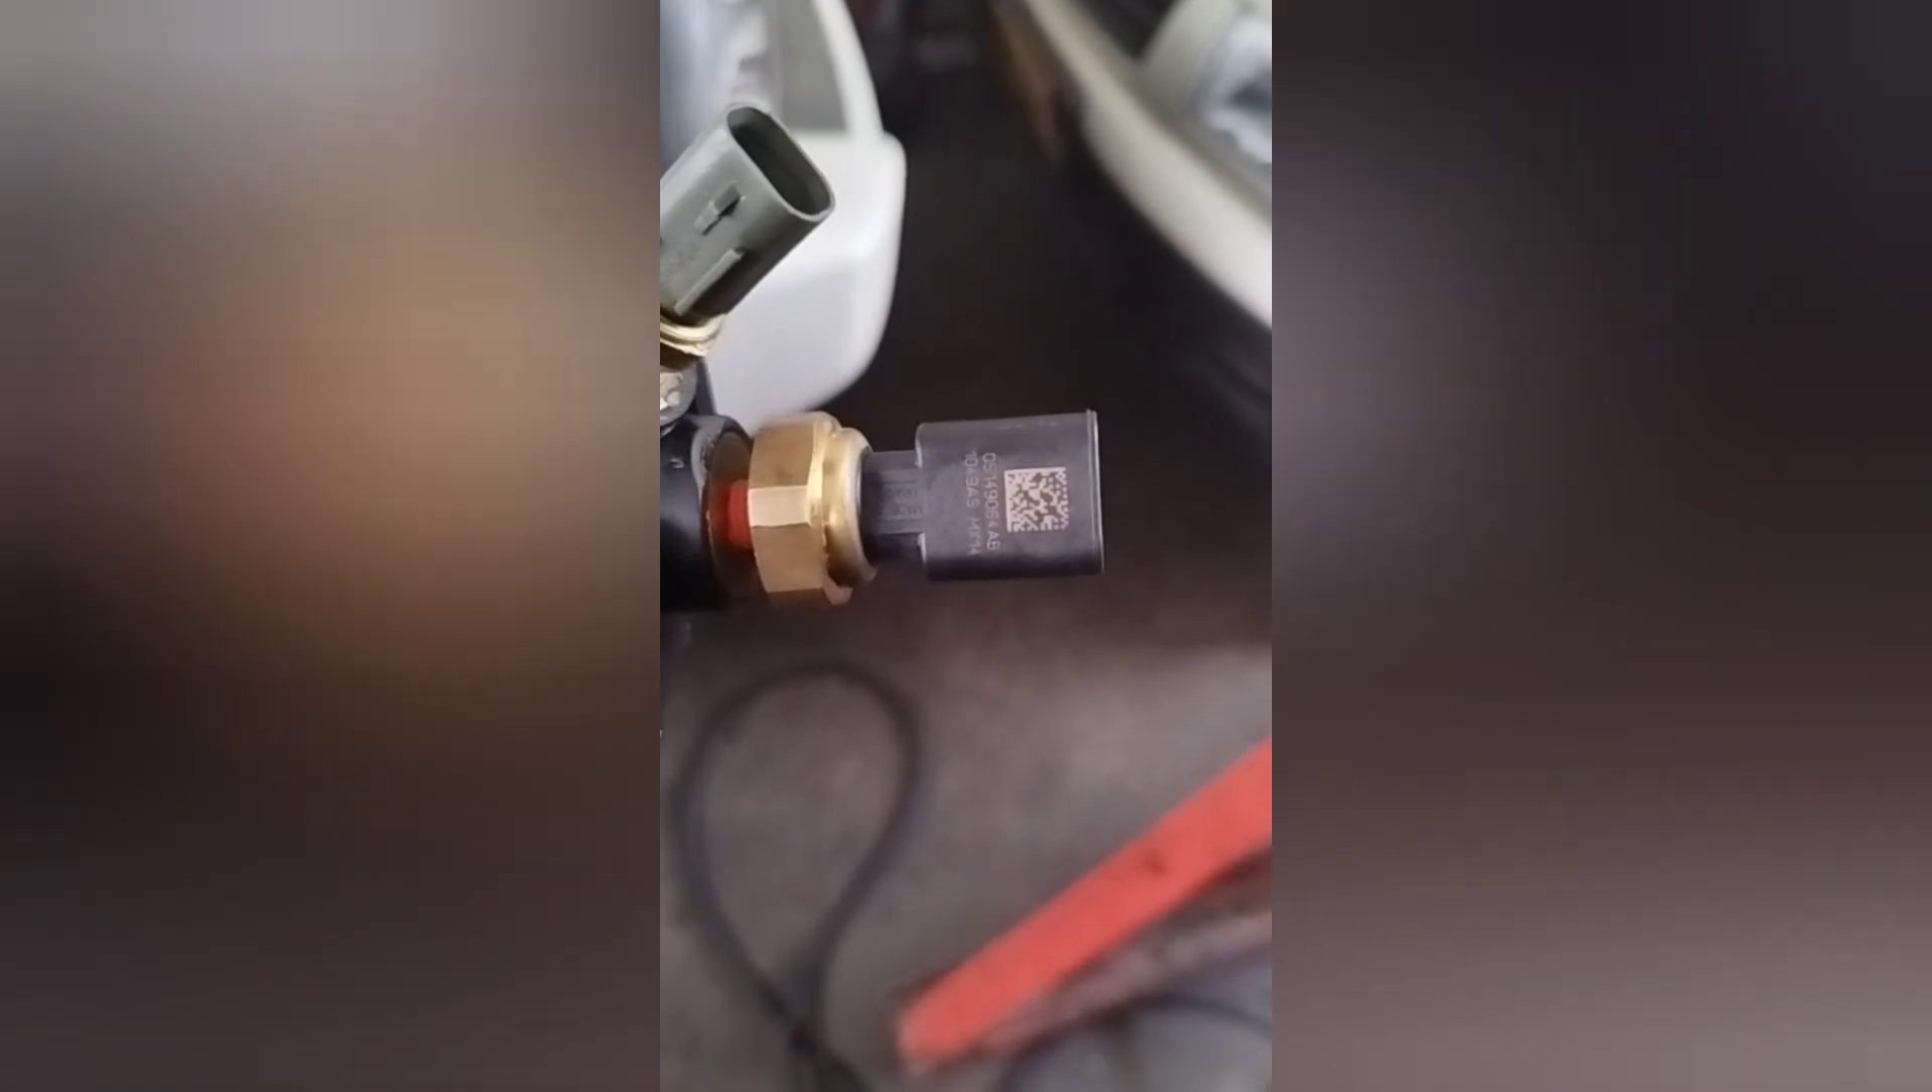Ya aquí fue insertado el sensor de presión de aceite como lo podemos ver acá.